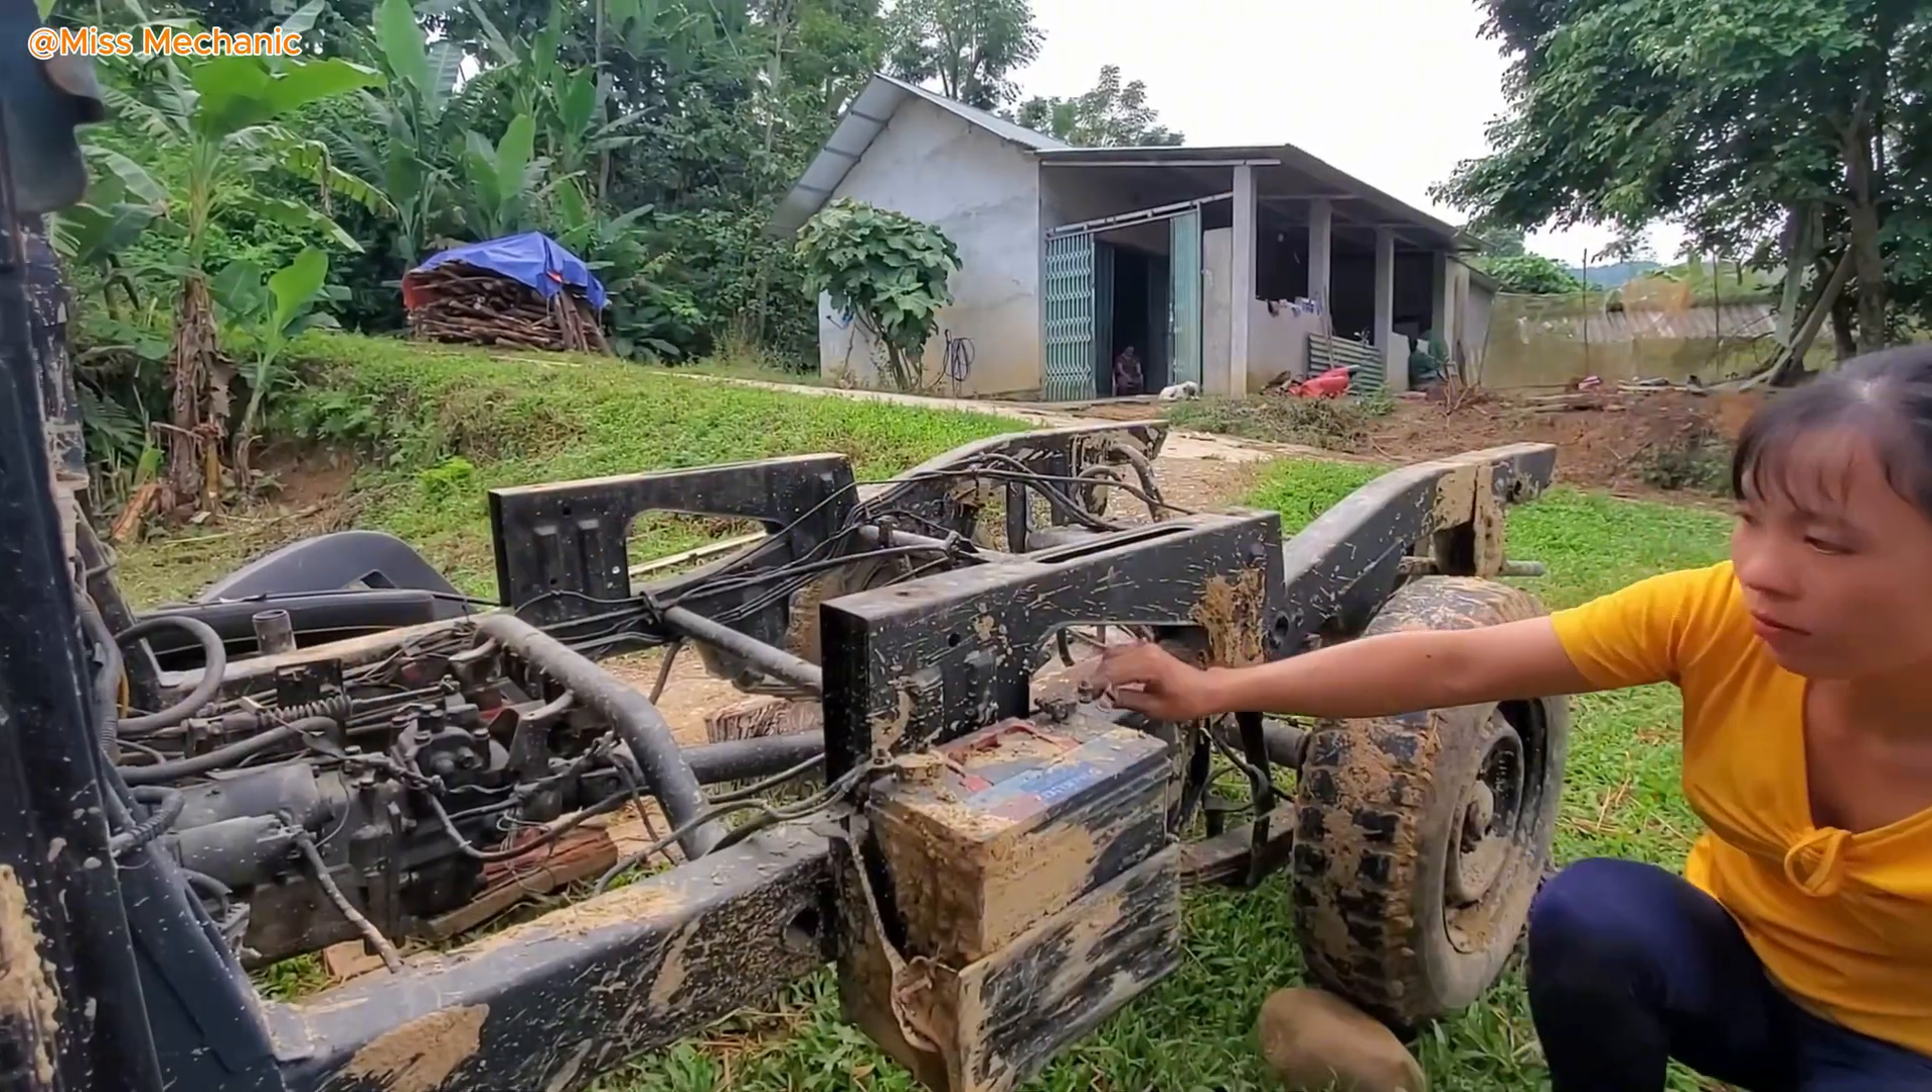The truck is stripped down to its bare frame.